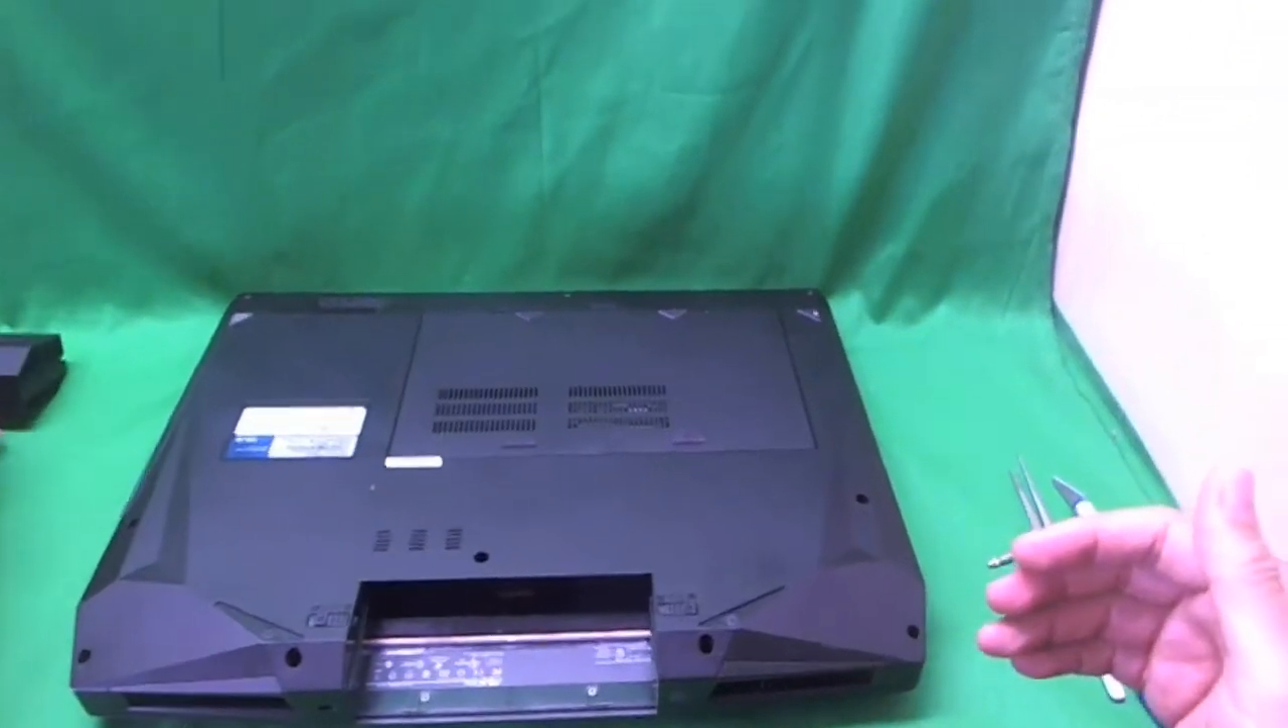So now that the battery is out, we can work on the laptop safely.